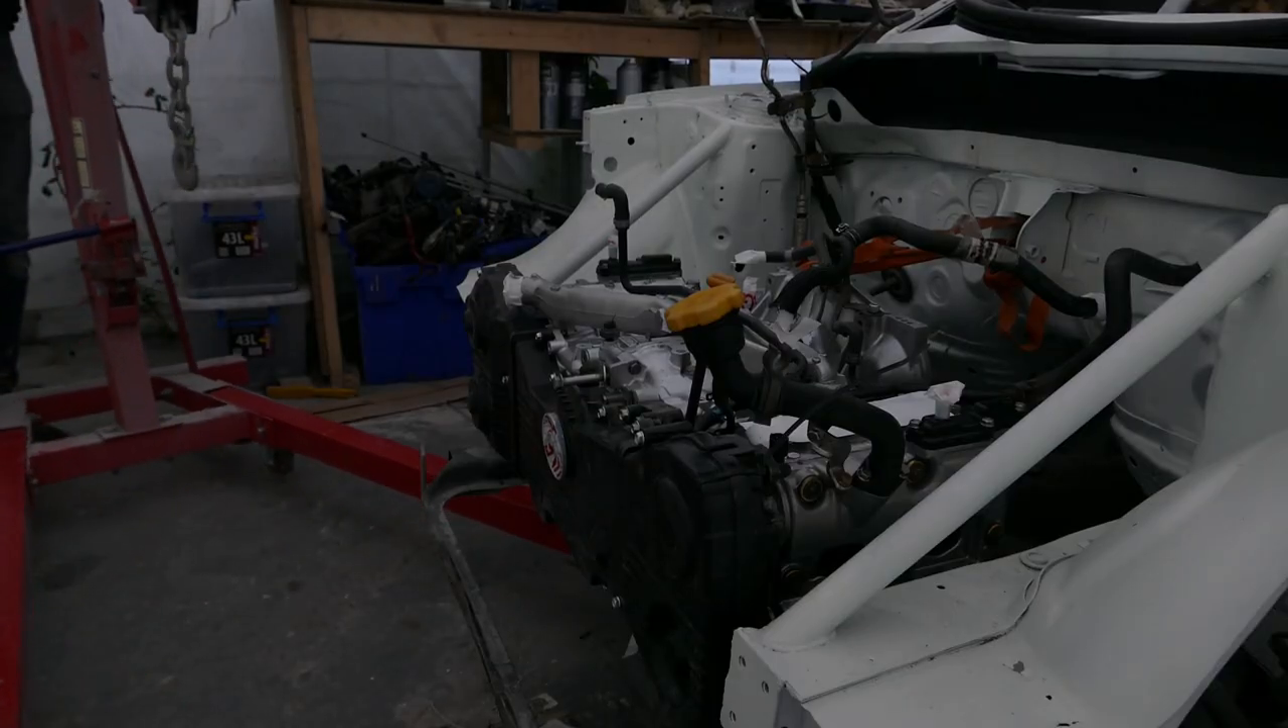It's nice to see an engine finally in.